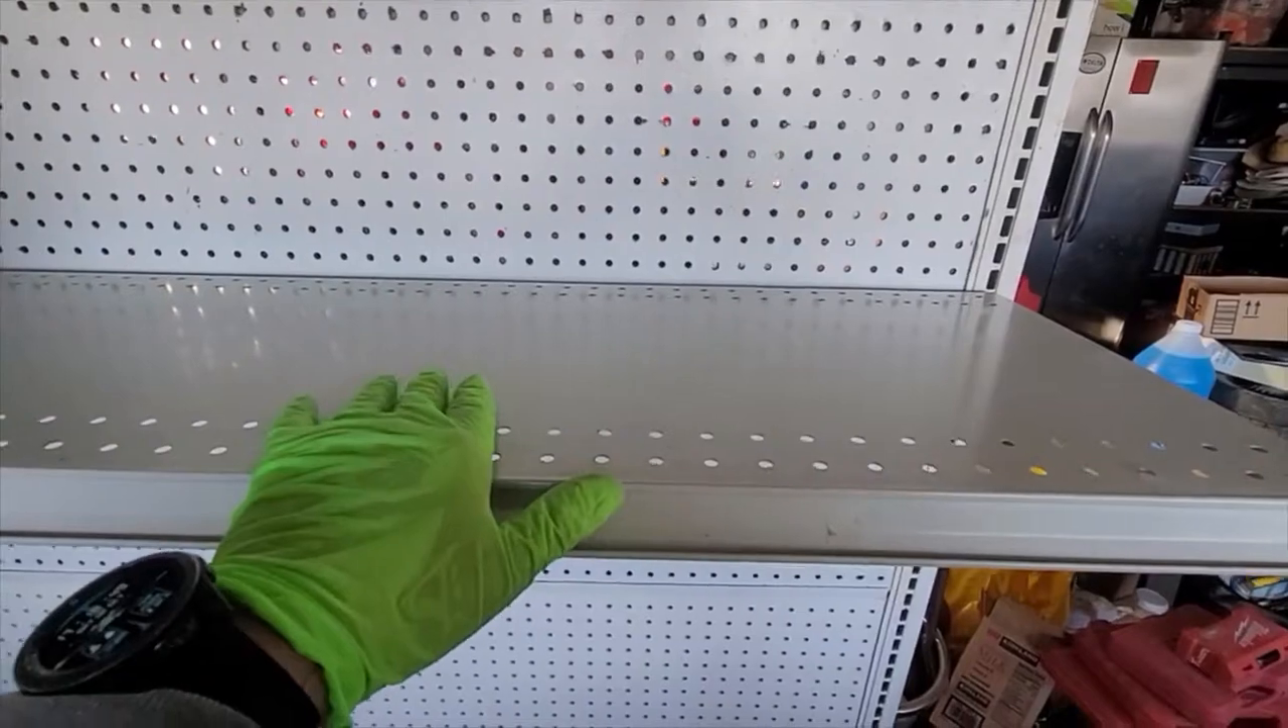And just like that the shelf is in and this will probably become my testing bed for at least the next little foreseeable future.